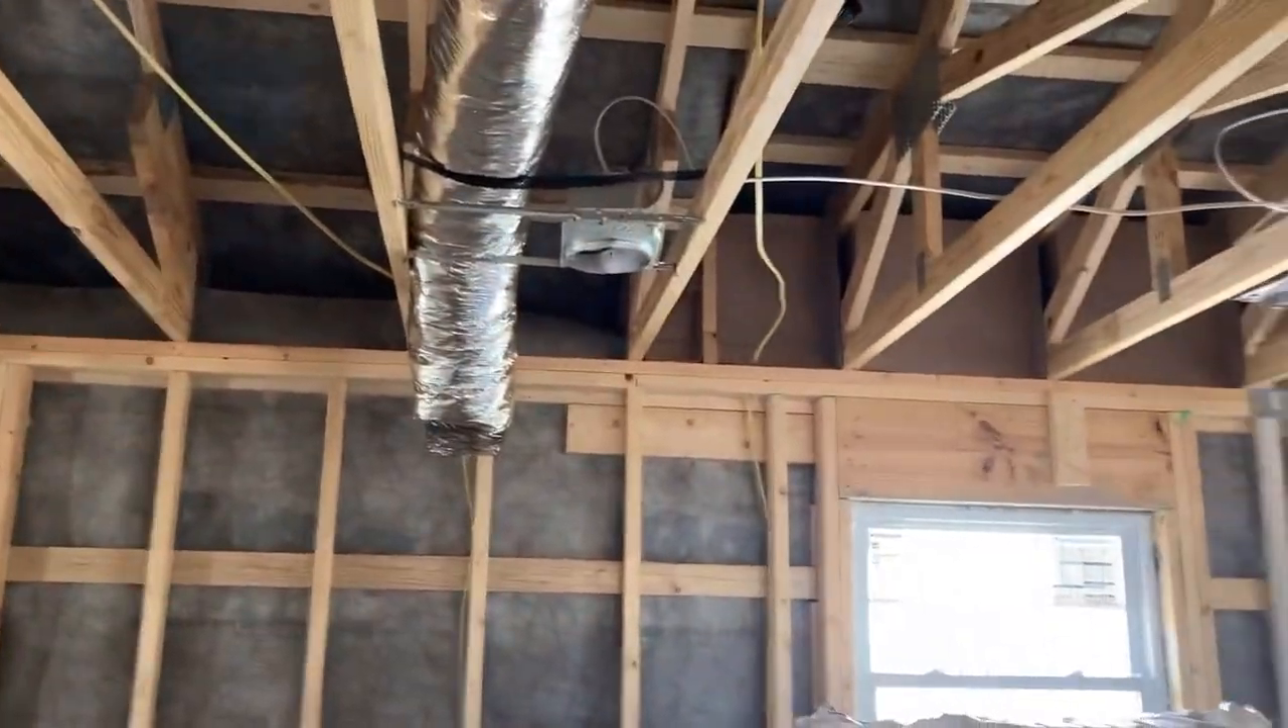They helped us out a little bit and got all our ducts hanging down where they'd like to see them.